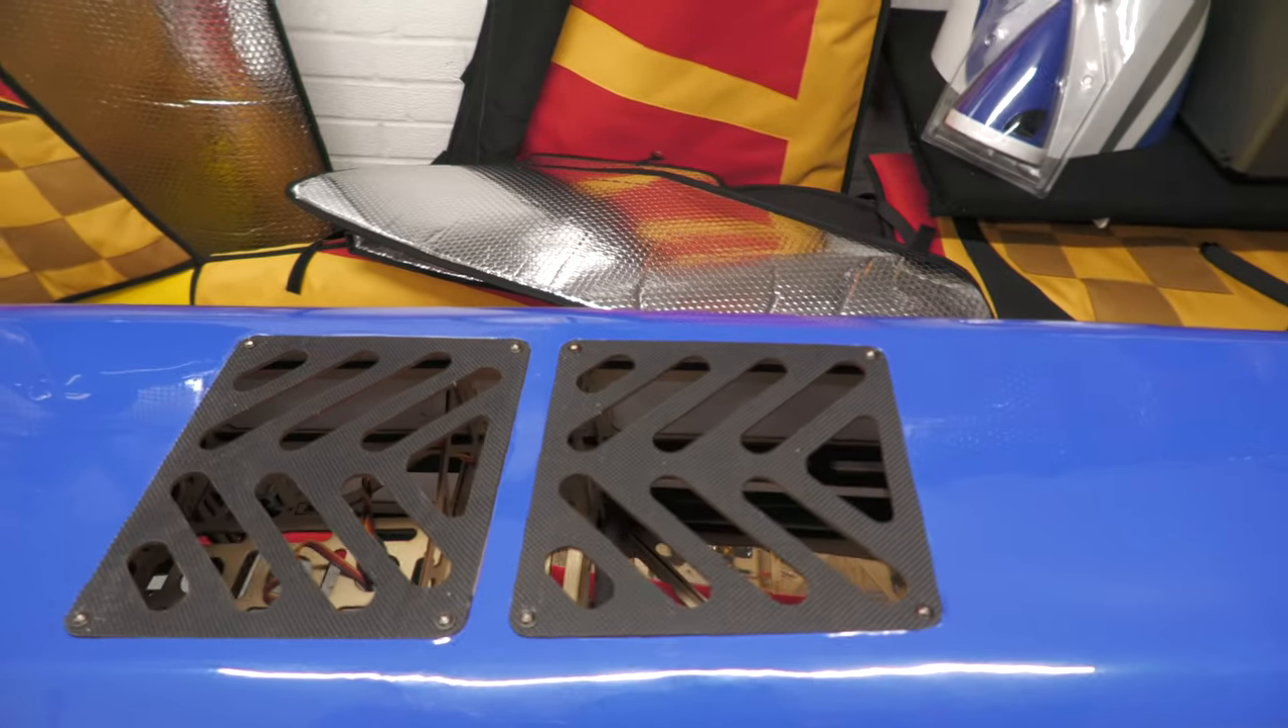There we go, both vents in.